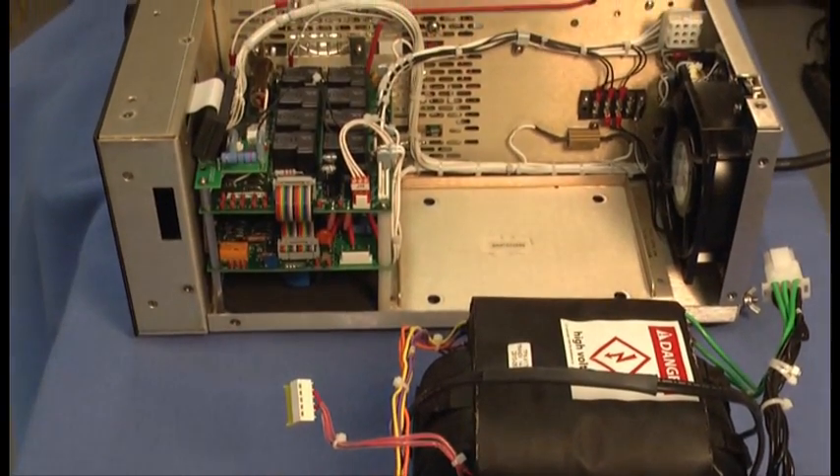Now with the cover removed, our task will be to move the transformer onto the chassis and secure it with four bolts.